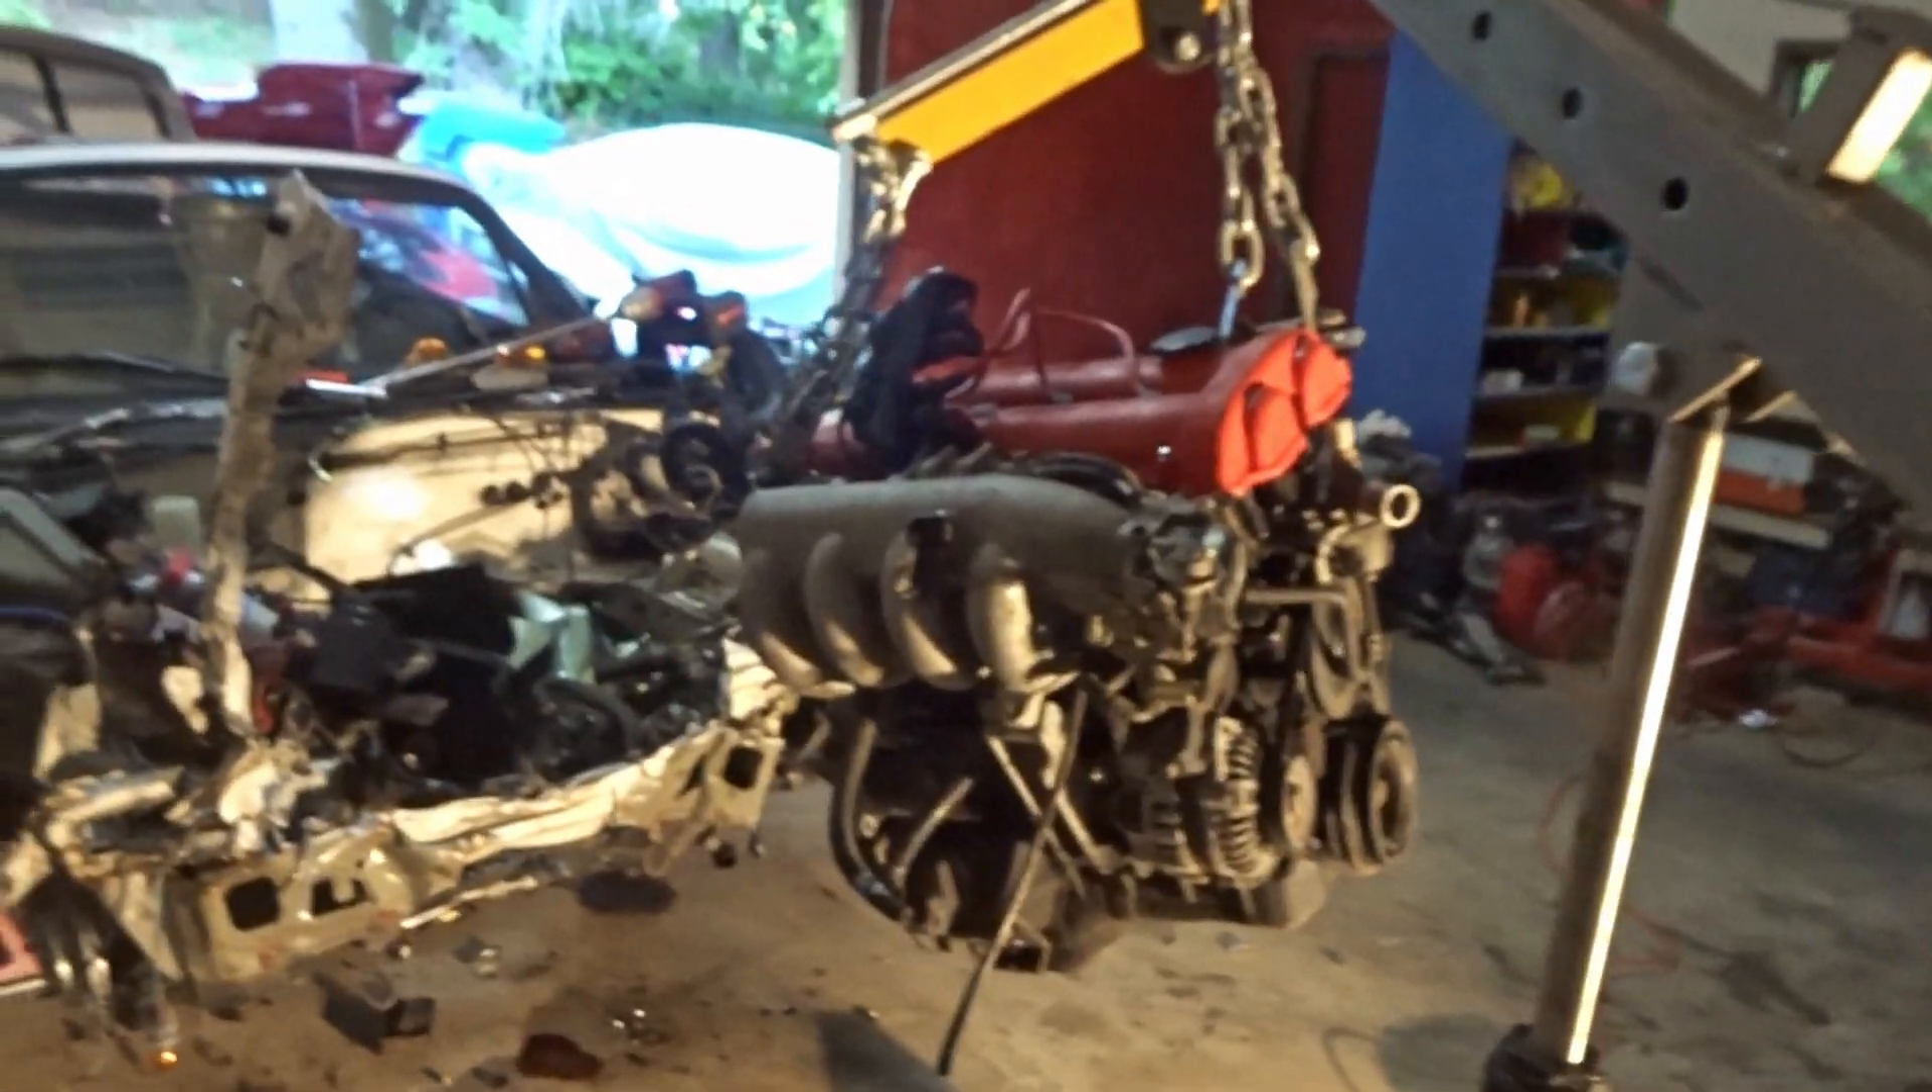Alright, it's been about two and a half hours since we last checked in and I have the engine out.